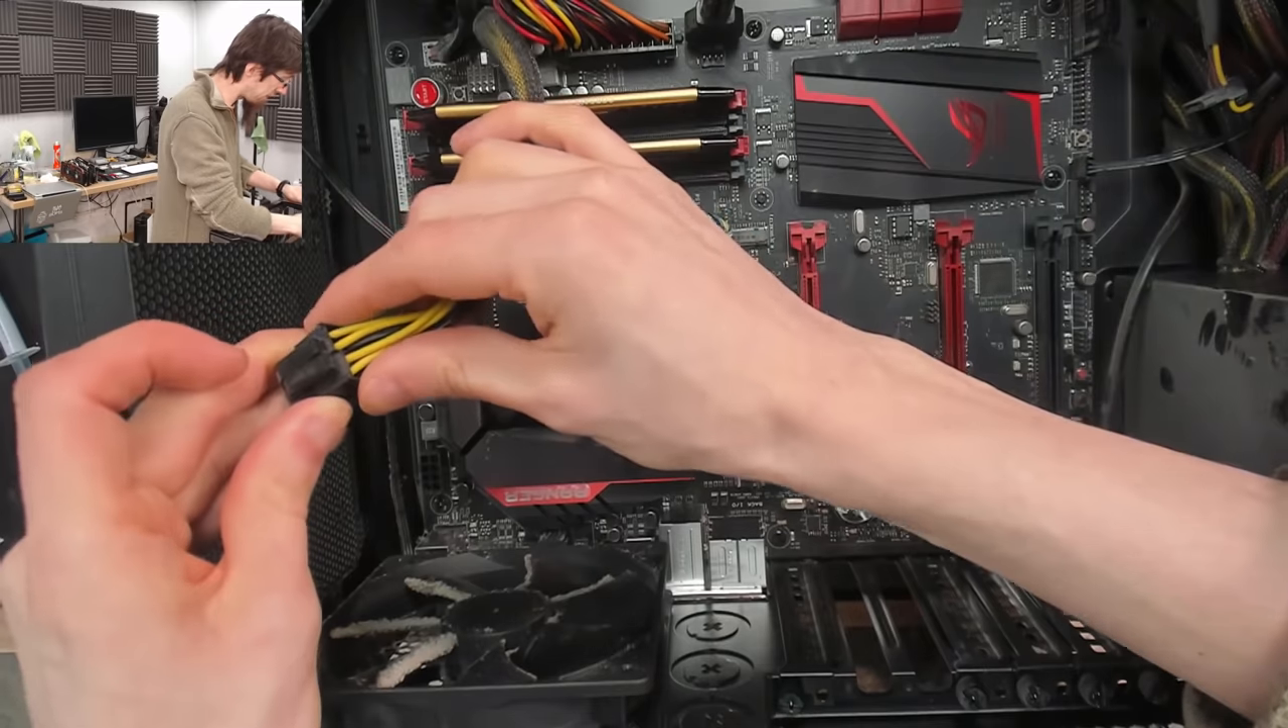I won't put the graphics card in yet we'll just fire it up and see what it does.